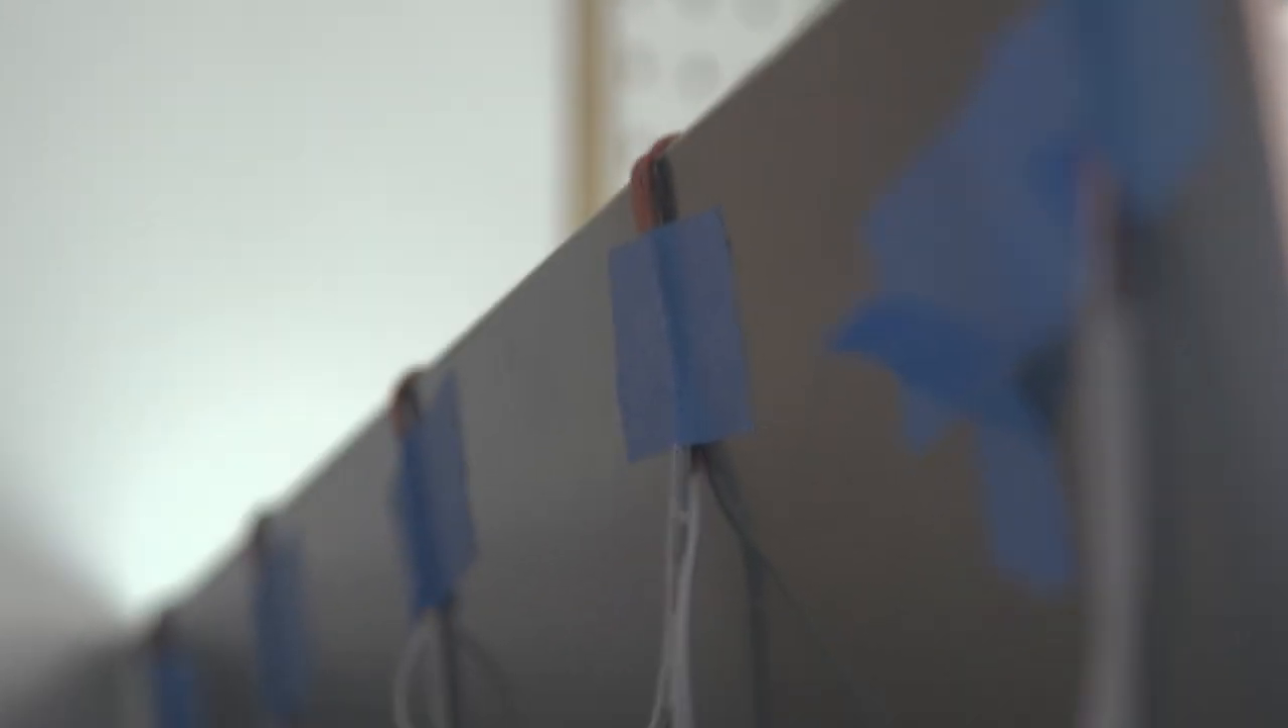To polish this mirror off I've taped off all the excess cords to the back of my mirror And painted the exposed wire a shimmery copper.